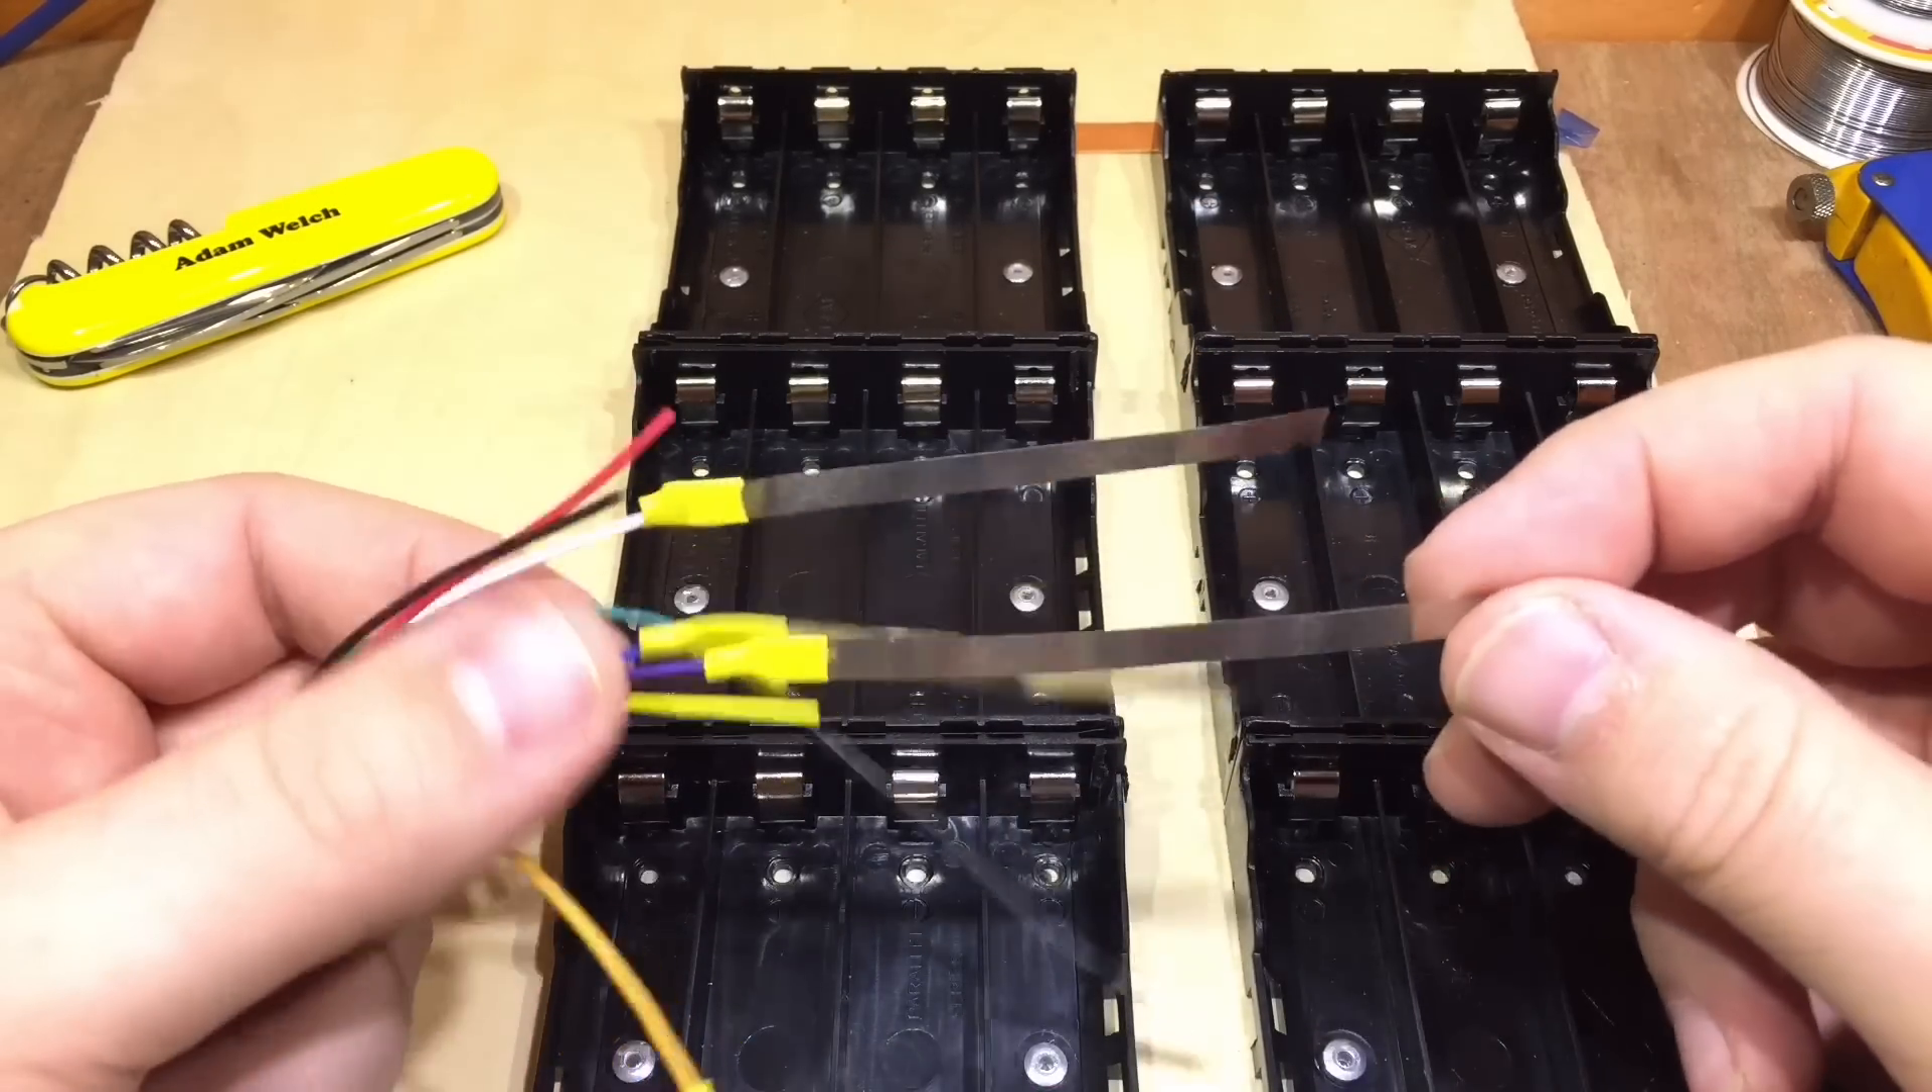The commoning nickel has been soldered onto the wires and i've put a bit of heat shrink on the end.